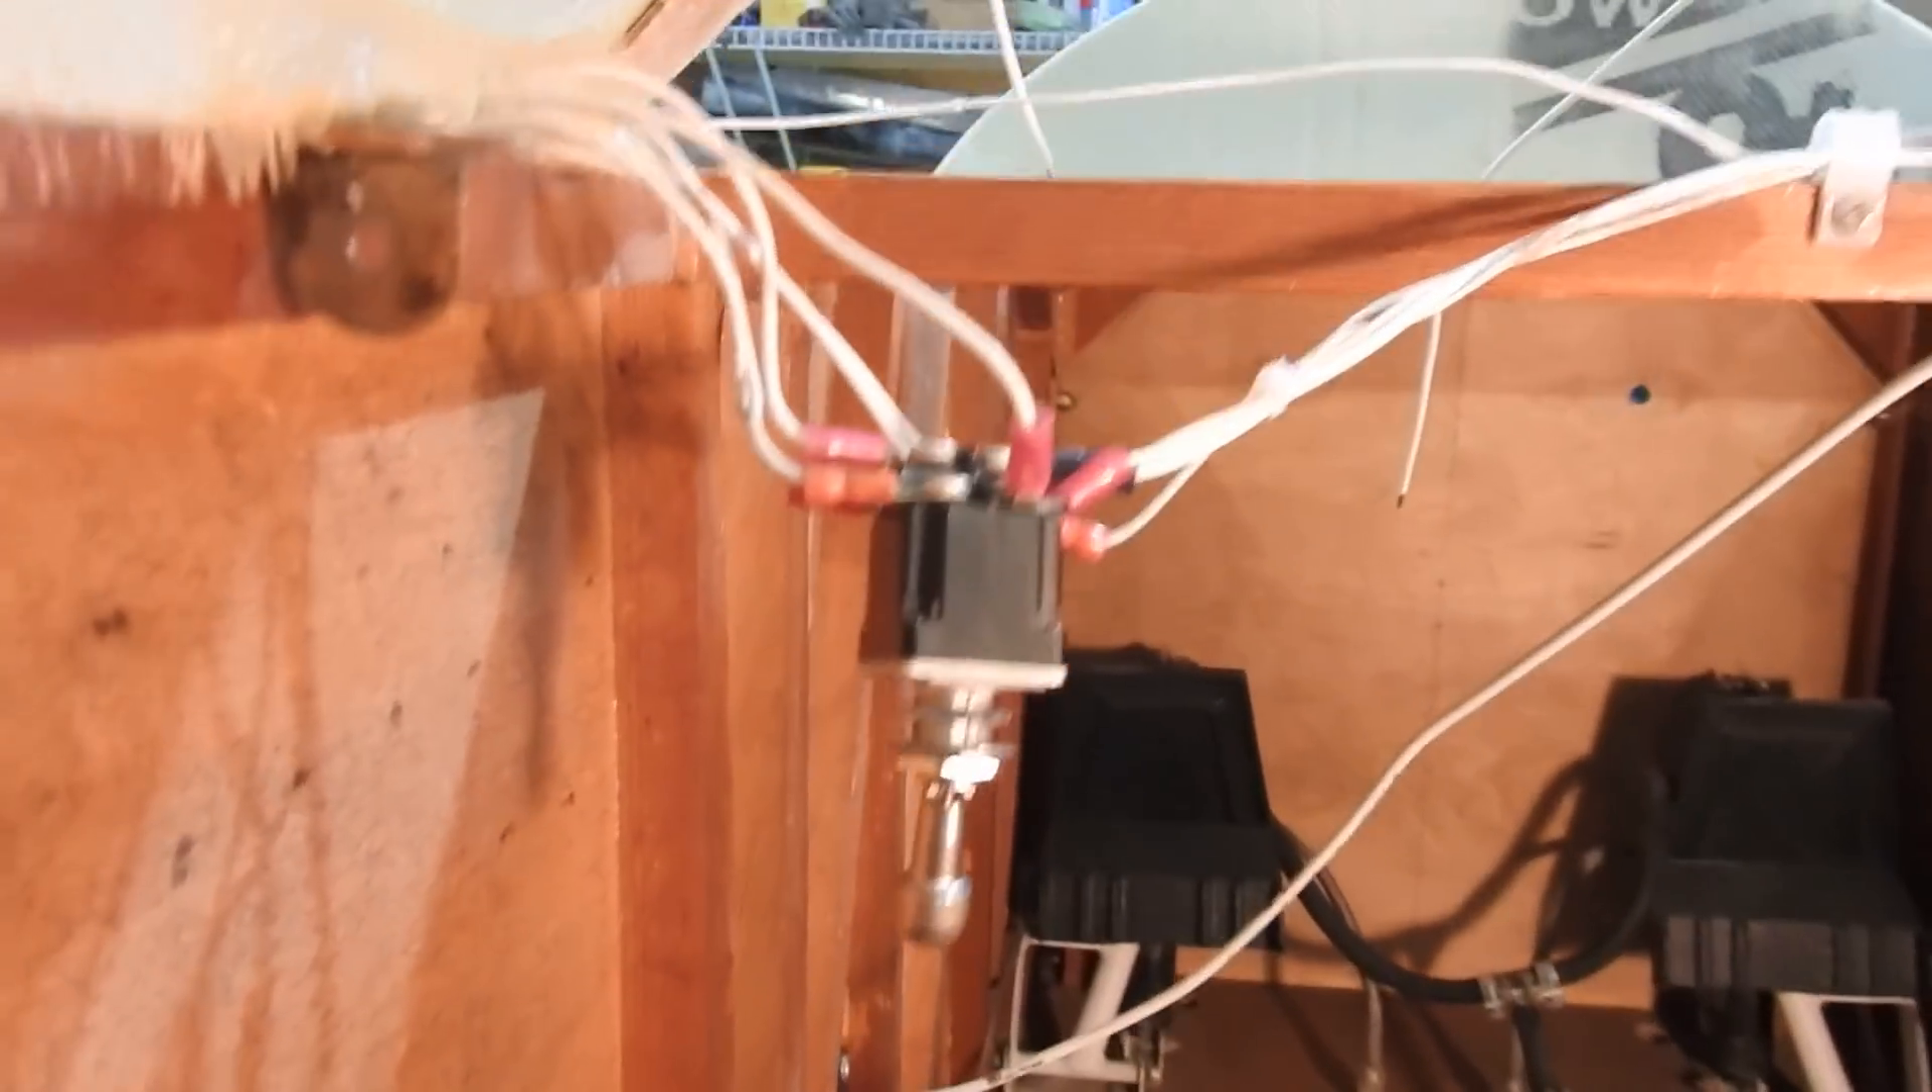So, that's my new switch. I pulled off the panel and wired in there.